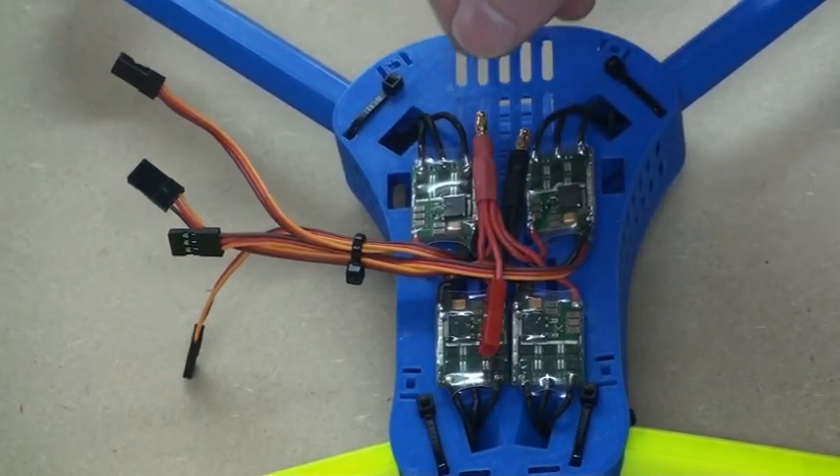Okay, so here you can see the completed bullet connectors for the power coming into the ESCs.